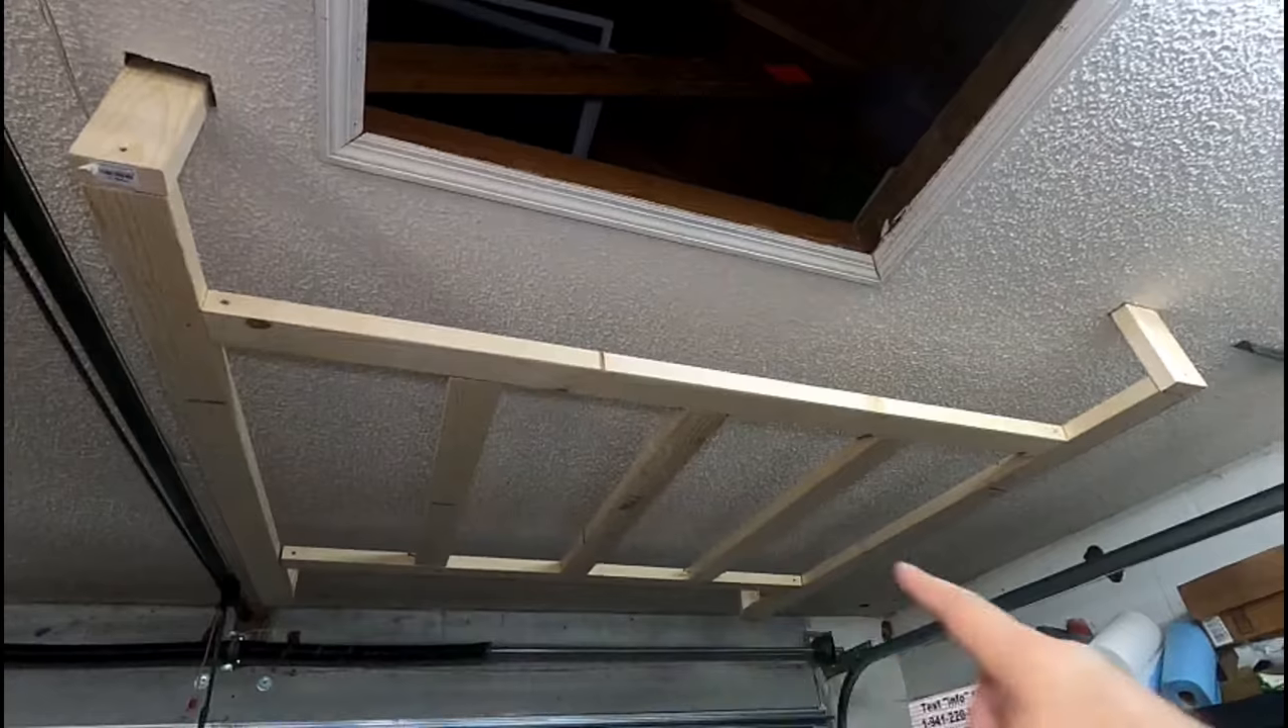So I ultimately went with two braces from the main anchors on the sides and then three across the middle here.